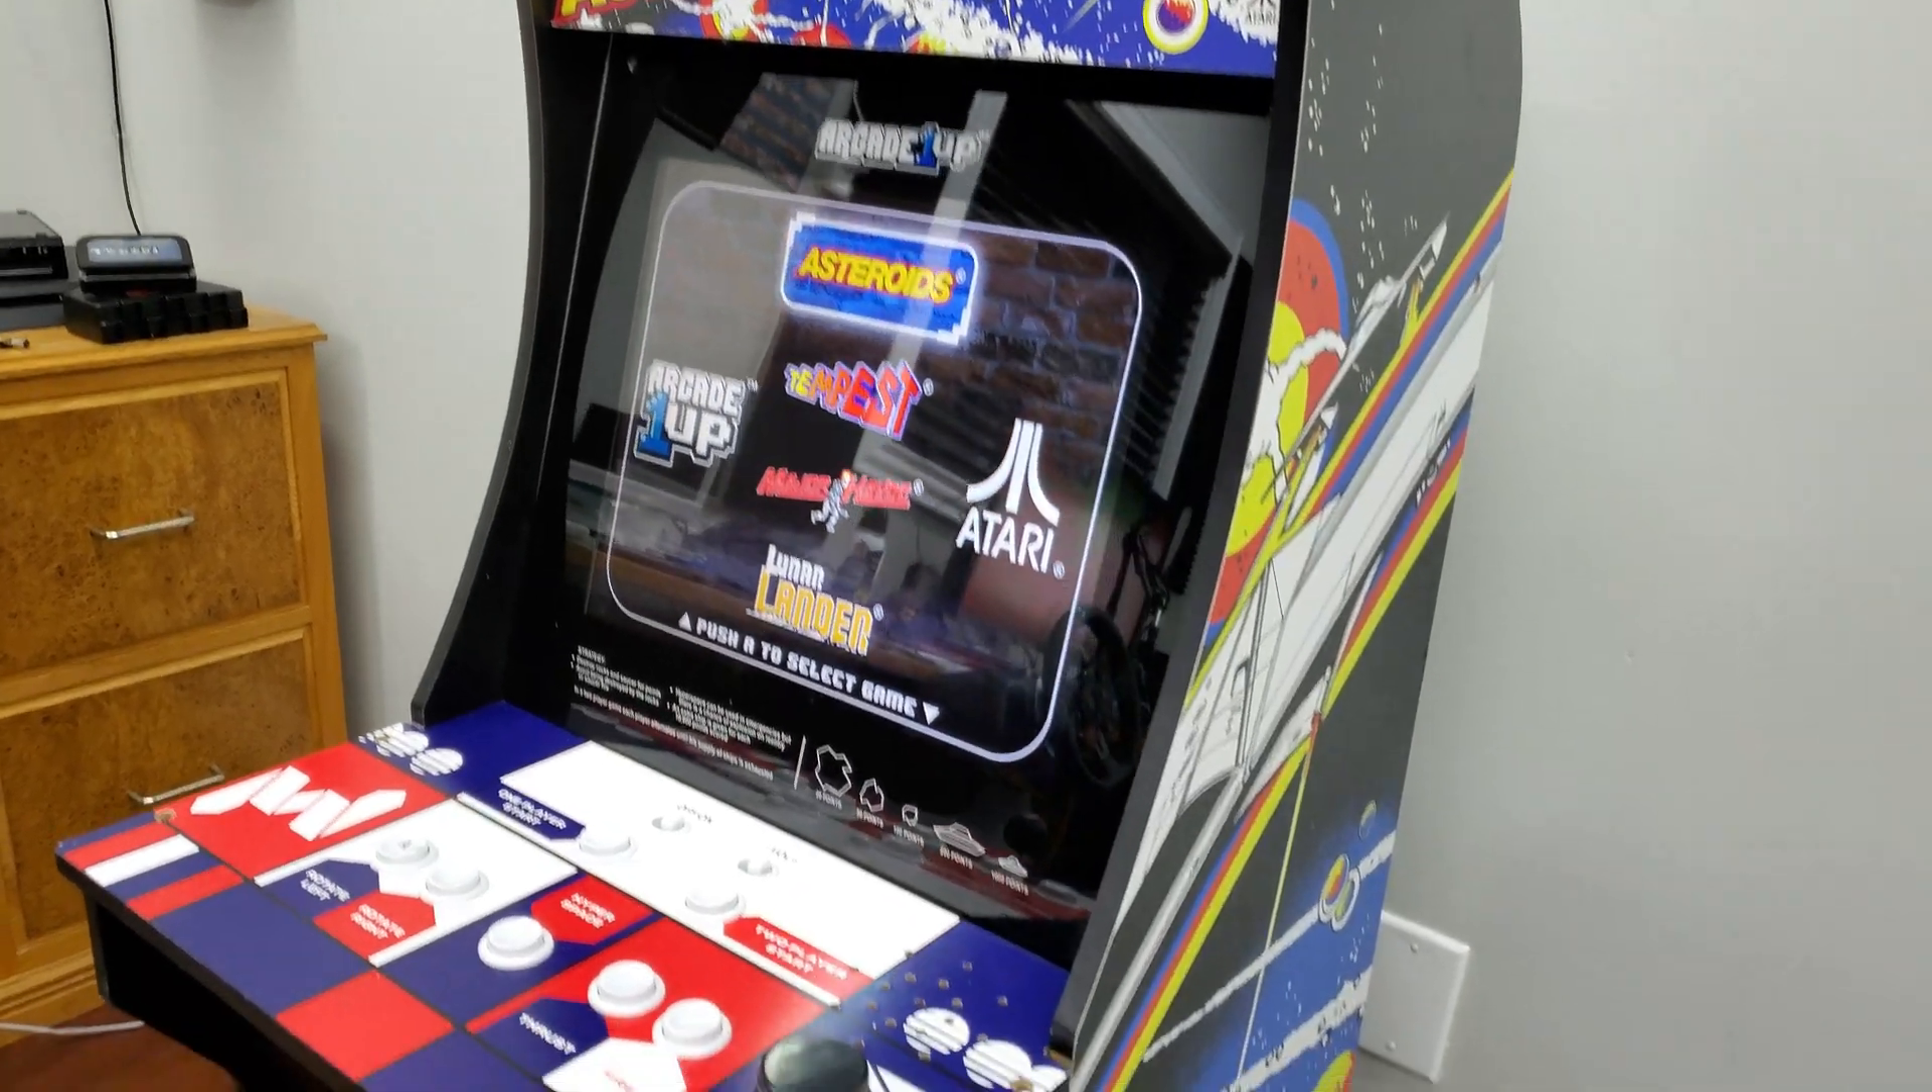Okay so I just finished assembling the arcade one up unit and in my opinion it's actually one of the better looking machines.